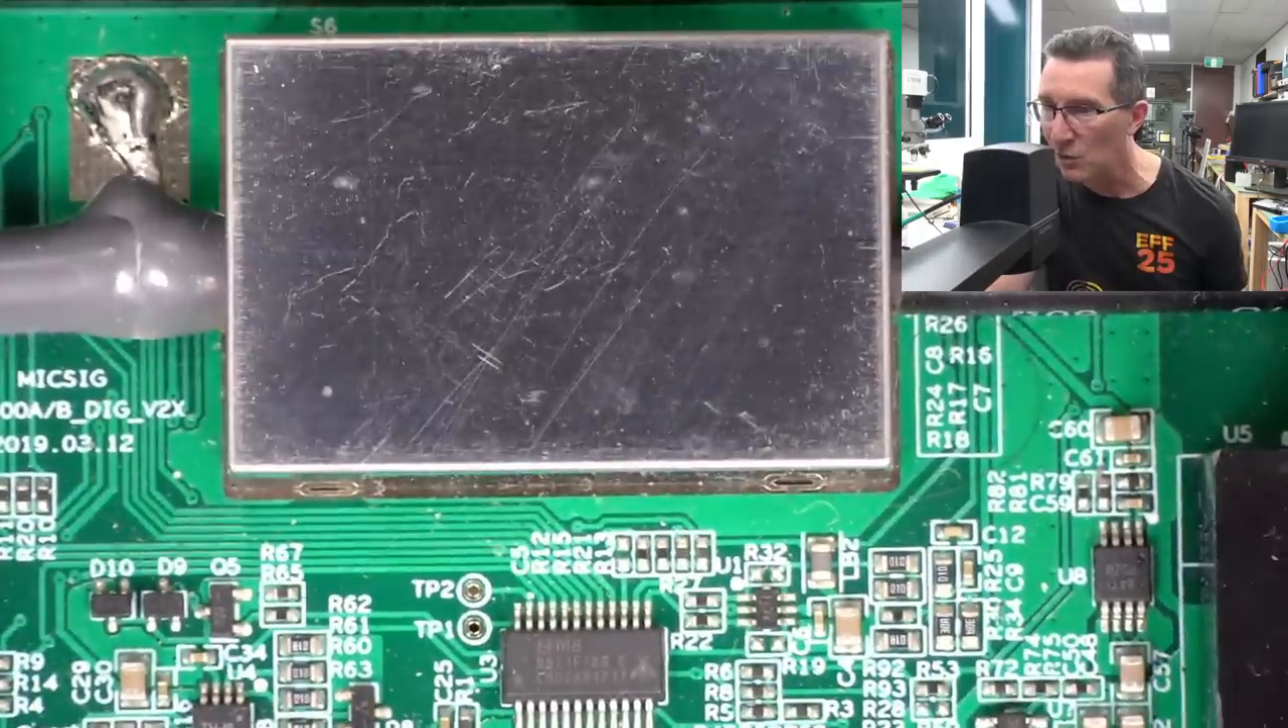So we haven't got the can off.